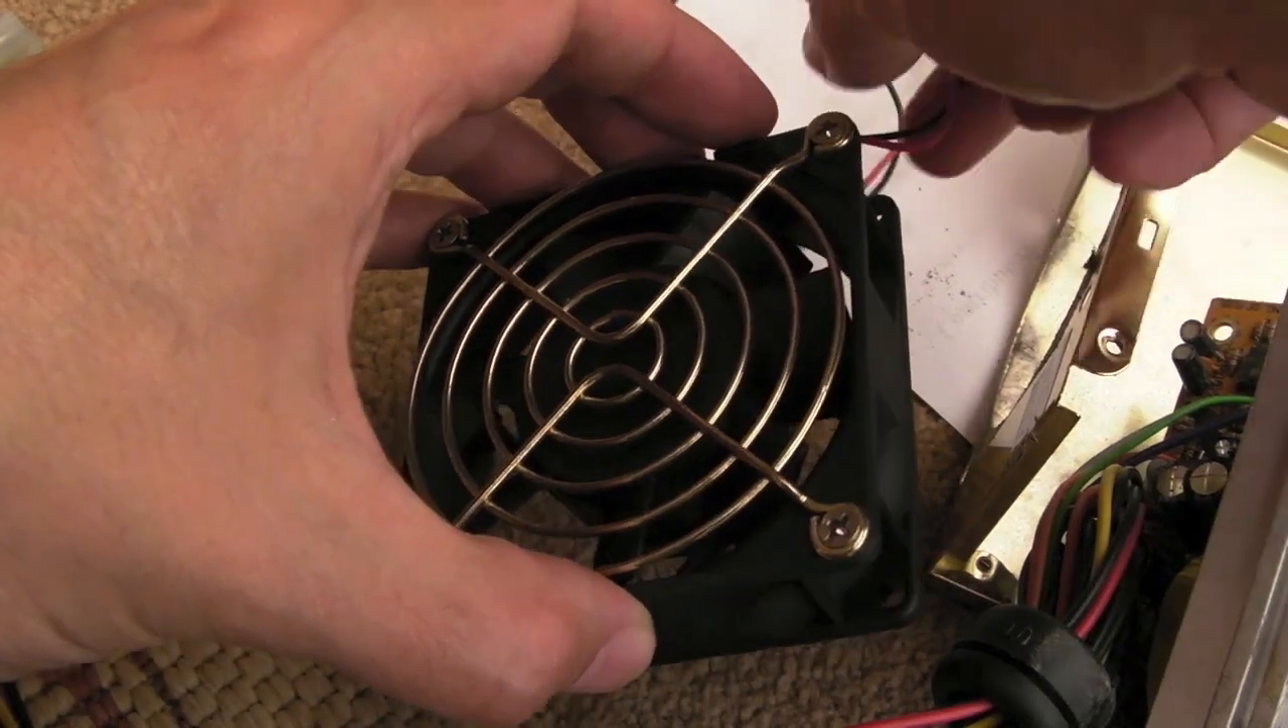So I've got the grill on the new fan here I just need to mount this now somehow.